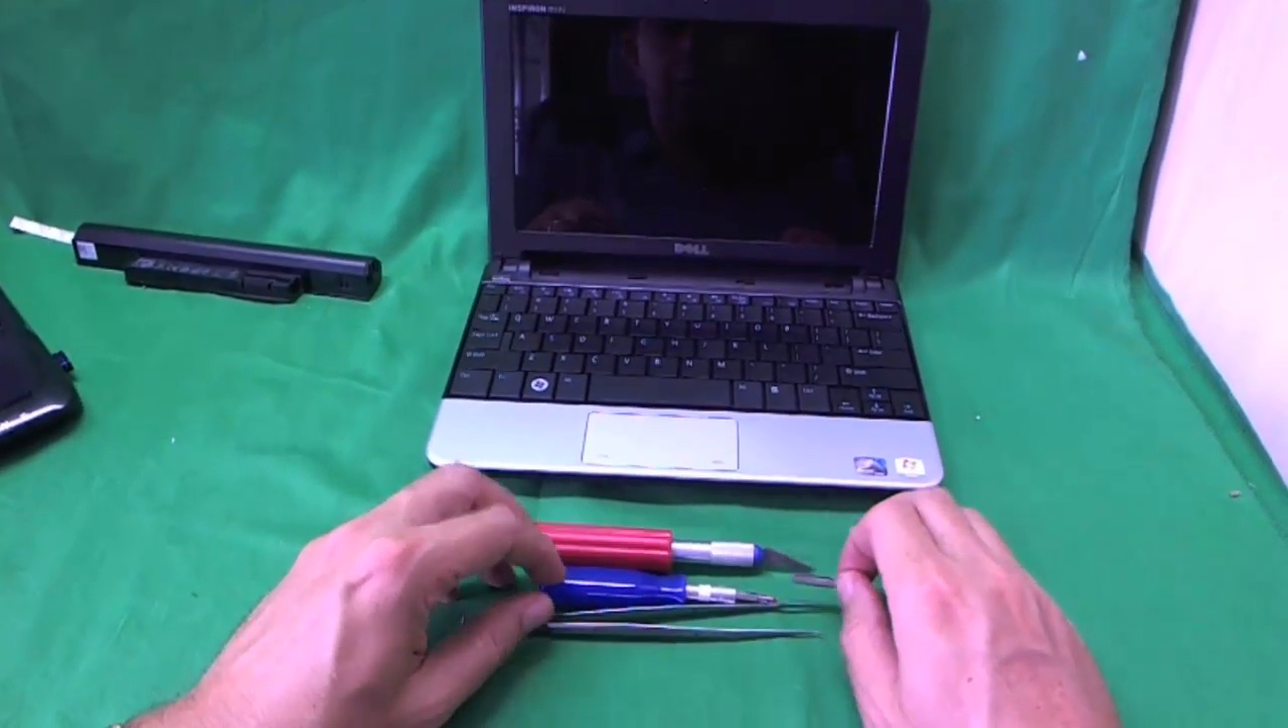Okay, now that the battery is out, we can work on the laptop safely.